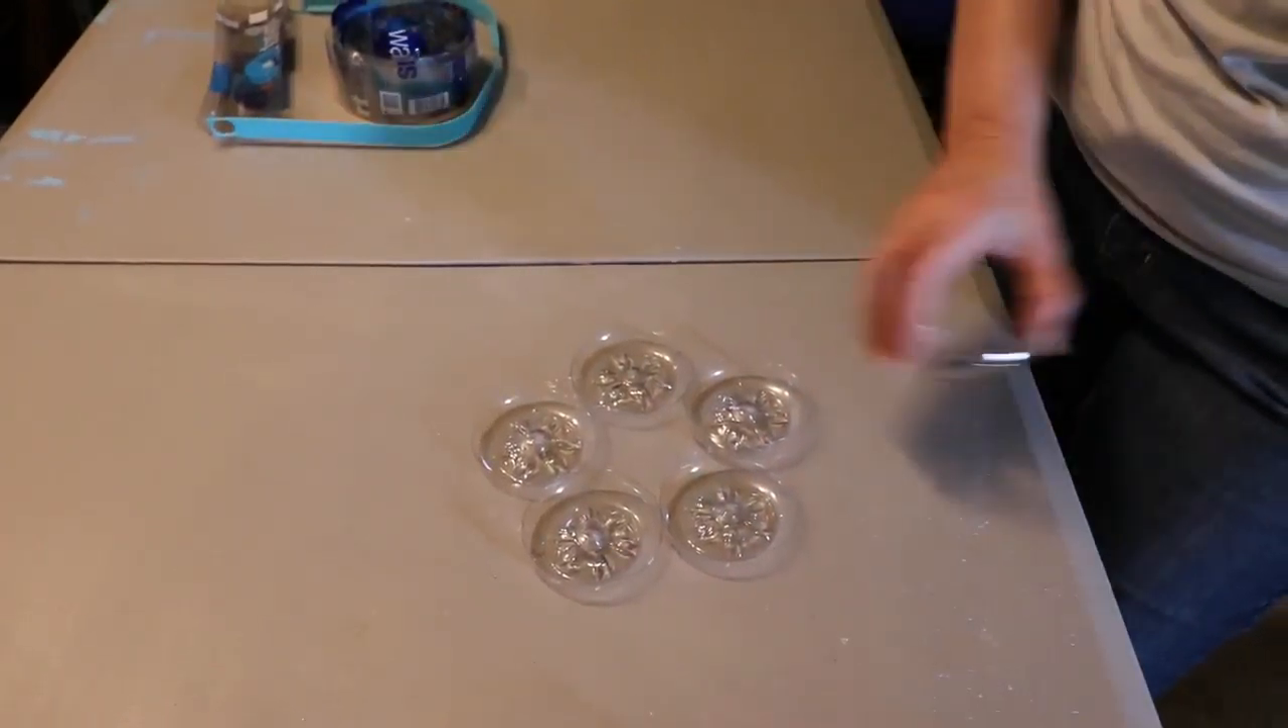And I know I said before we would use five of these, but five of them leaves a big hole in the center.